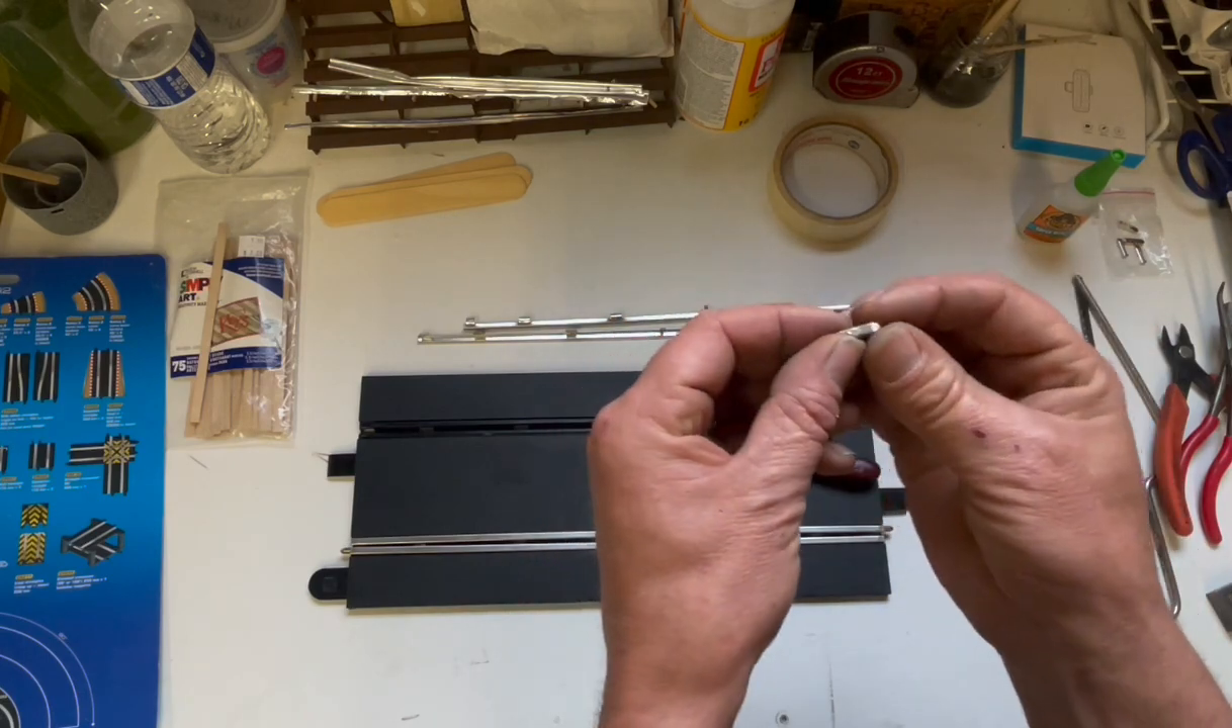So, at this point, I have one set of rails removed.